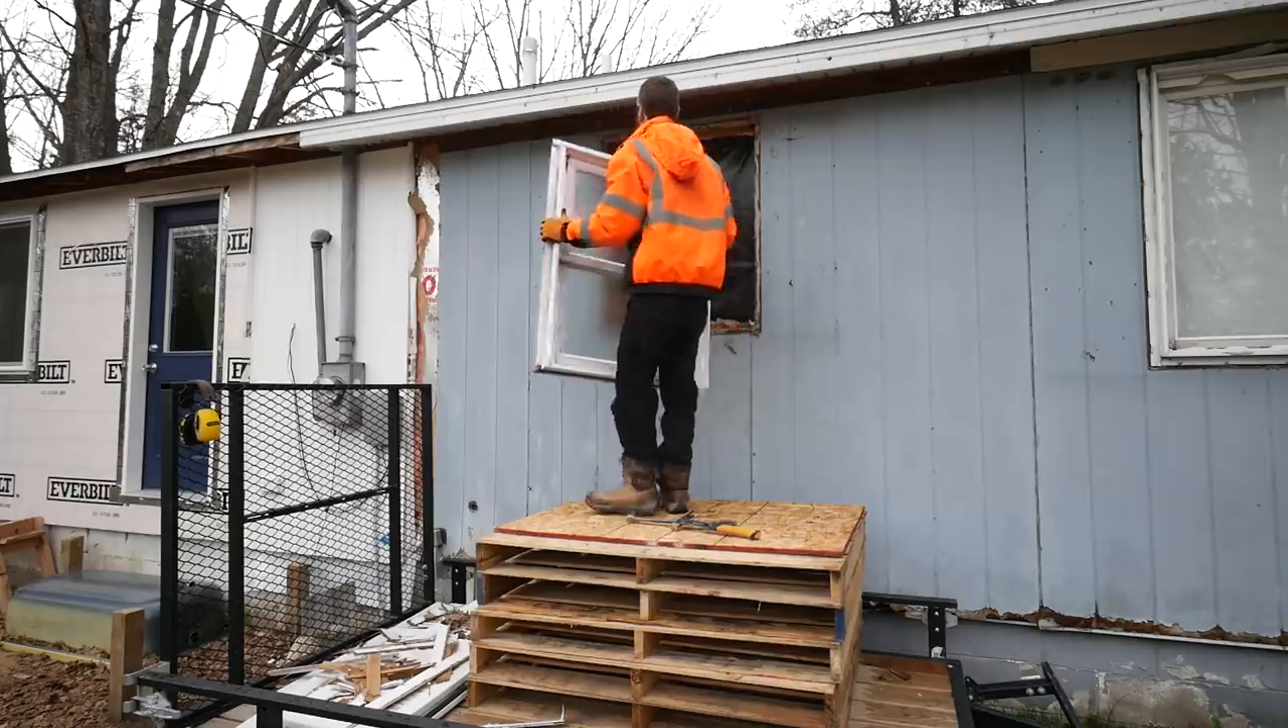So we went outside and just started taking out the windows, first of all. So the windows came out pretty easily.